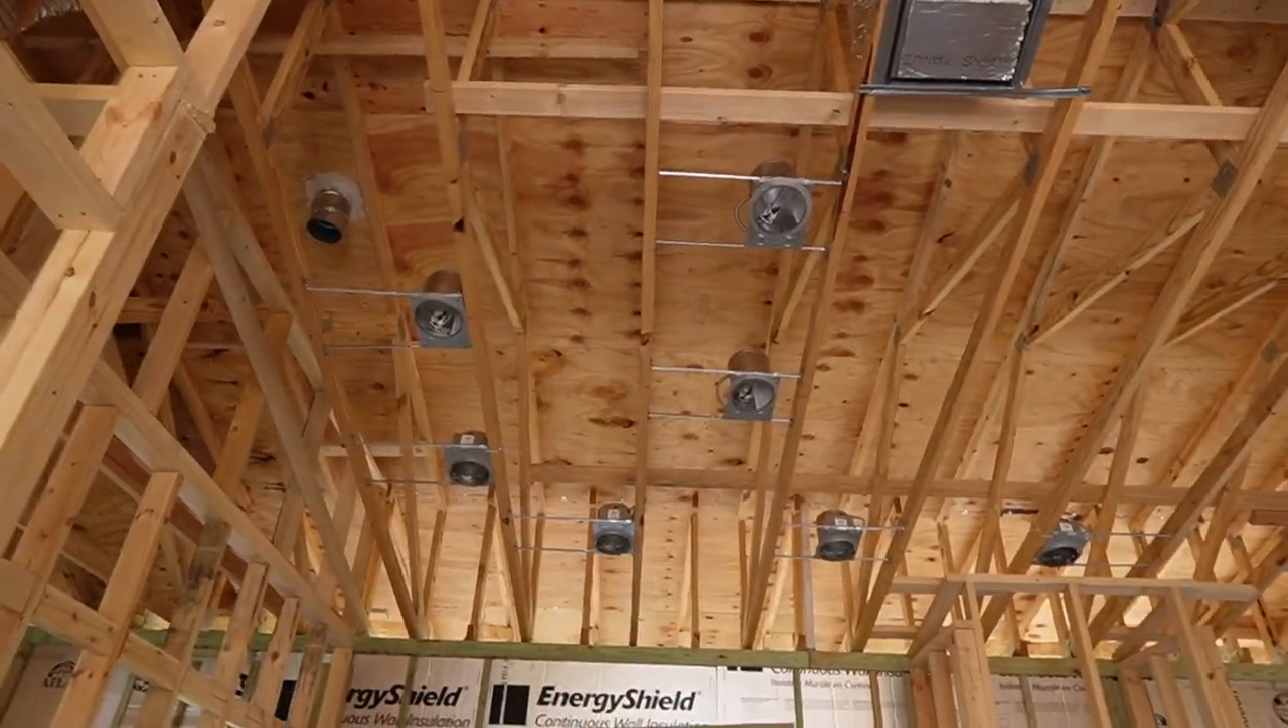Ellos ya están poniendo Todo para la electricidad Ya pusieron las luces.